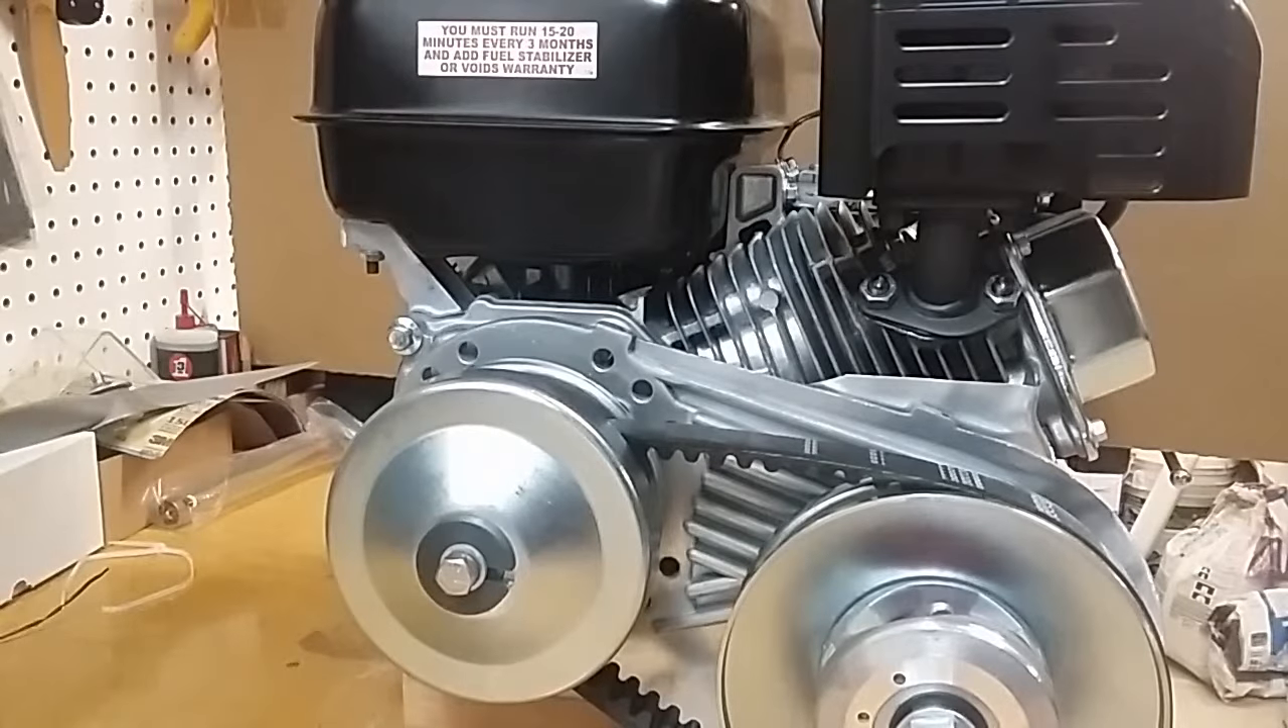Okay so we've got the engine and the torque converter all mounted up.